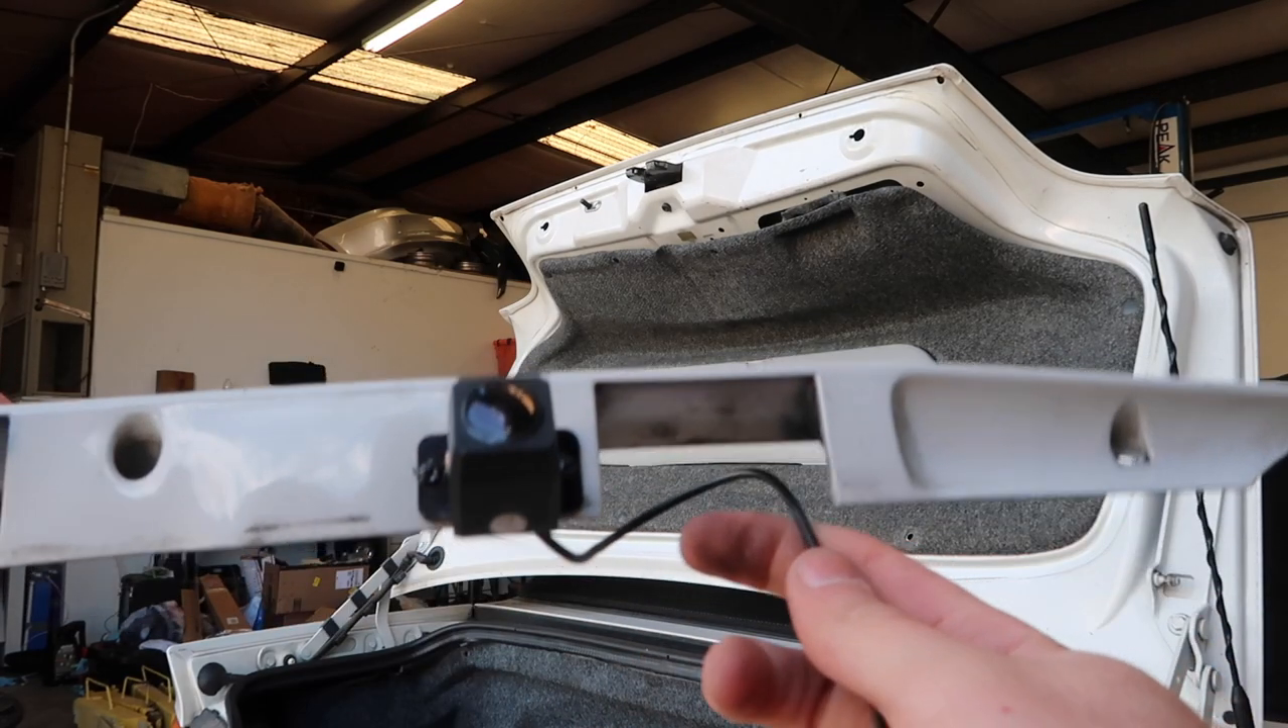So I just went ahead and removed this back piece with four screws and then went ahead and just mounted the camera there. I think that's a perfect spot to do it.